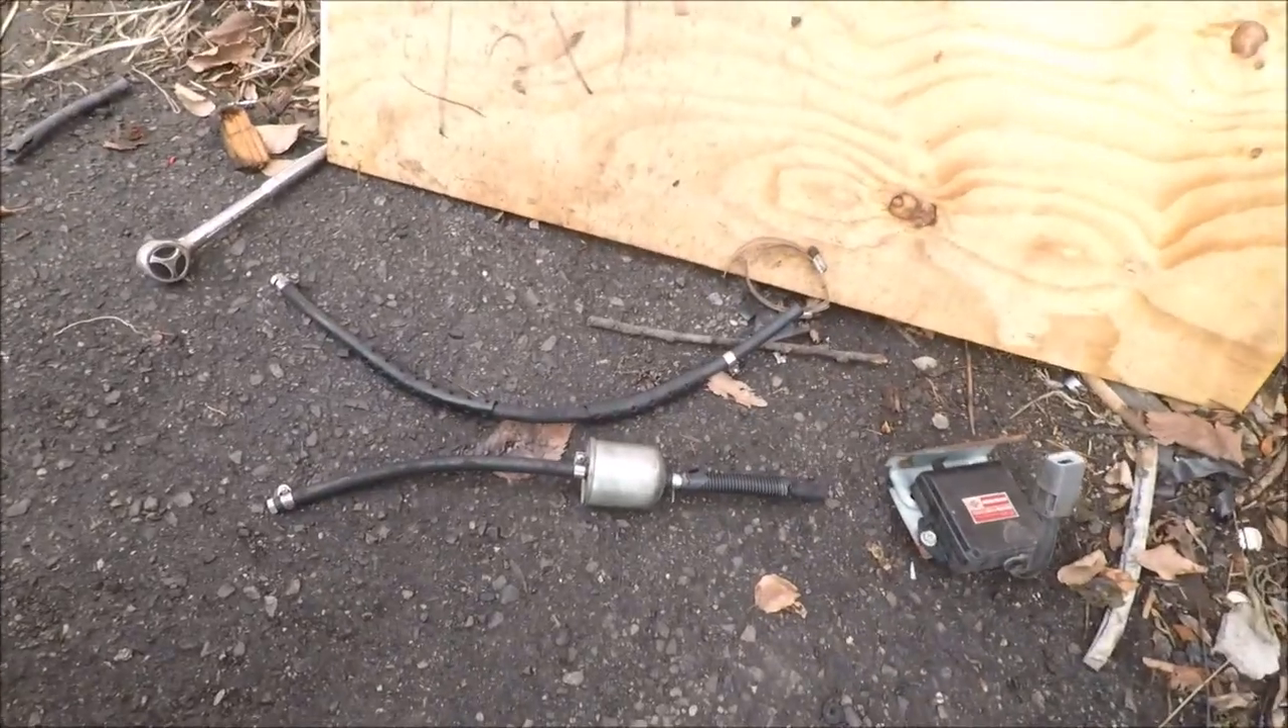Also off camera I also removed the feed and return fuel lines the rubber ones they're just over here on the floor.